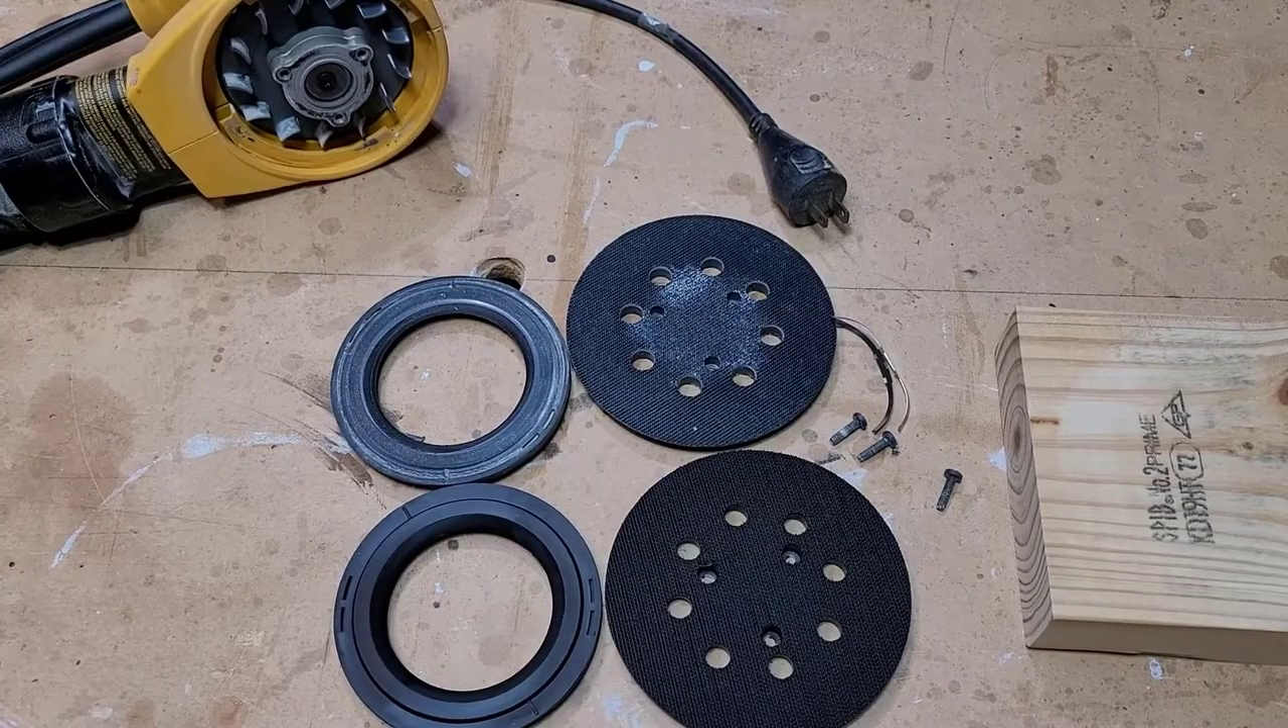All right, so I have the three screws out of the way.